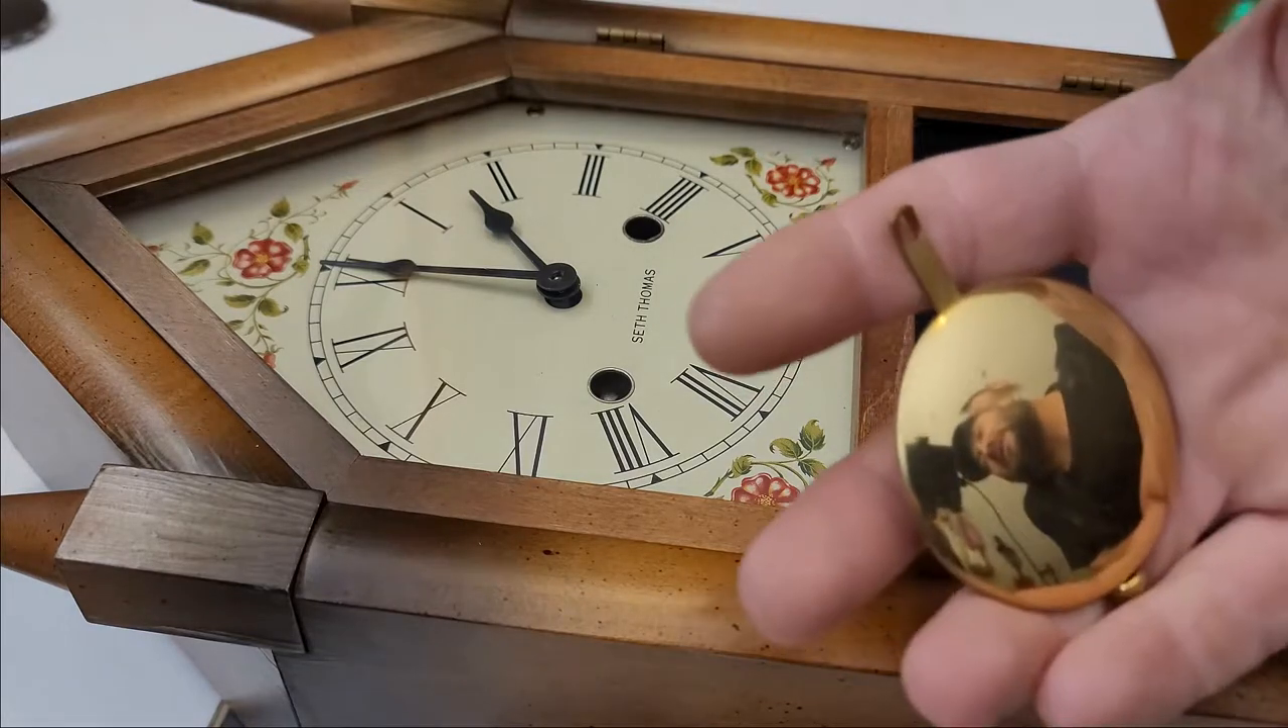All right, so I already removed the pendulum.